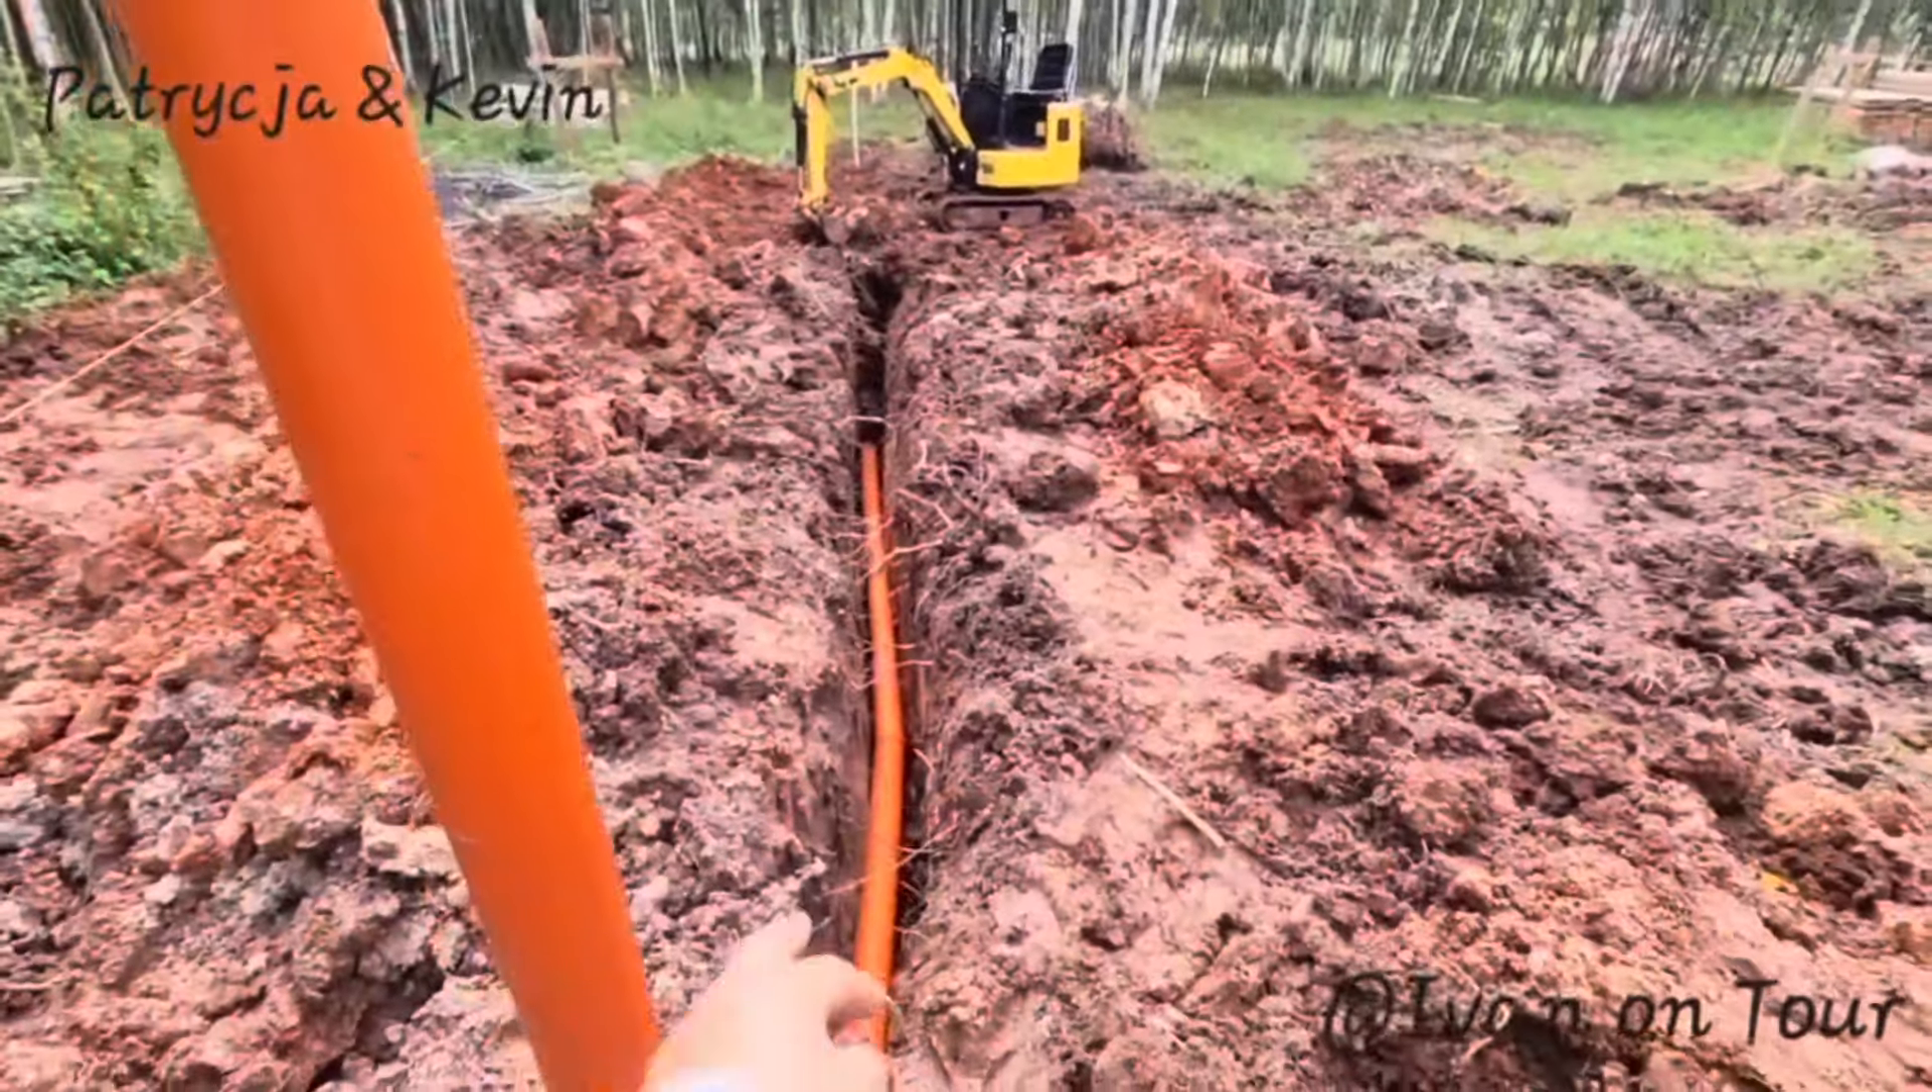Abwasserrohr ist drinnen. Jetzt noch nur zuschütten.